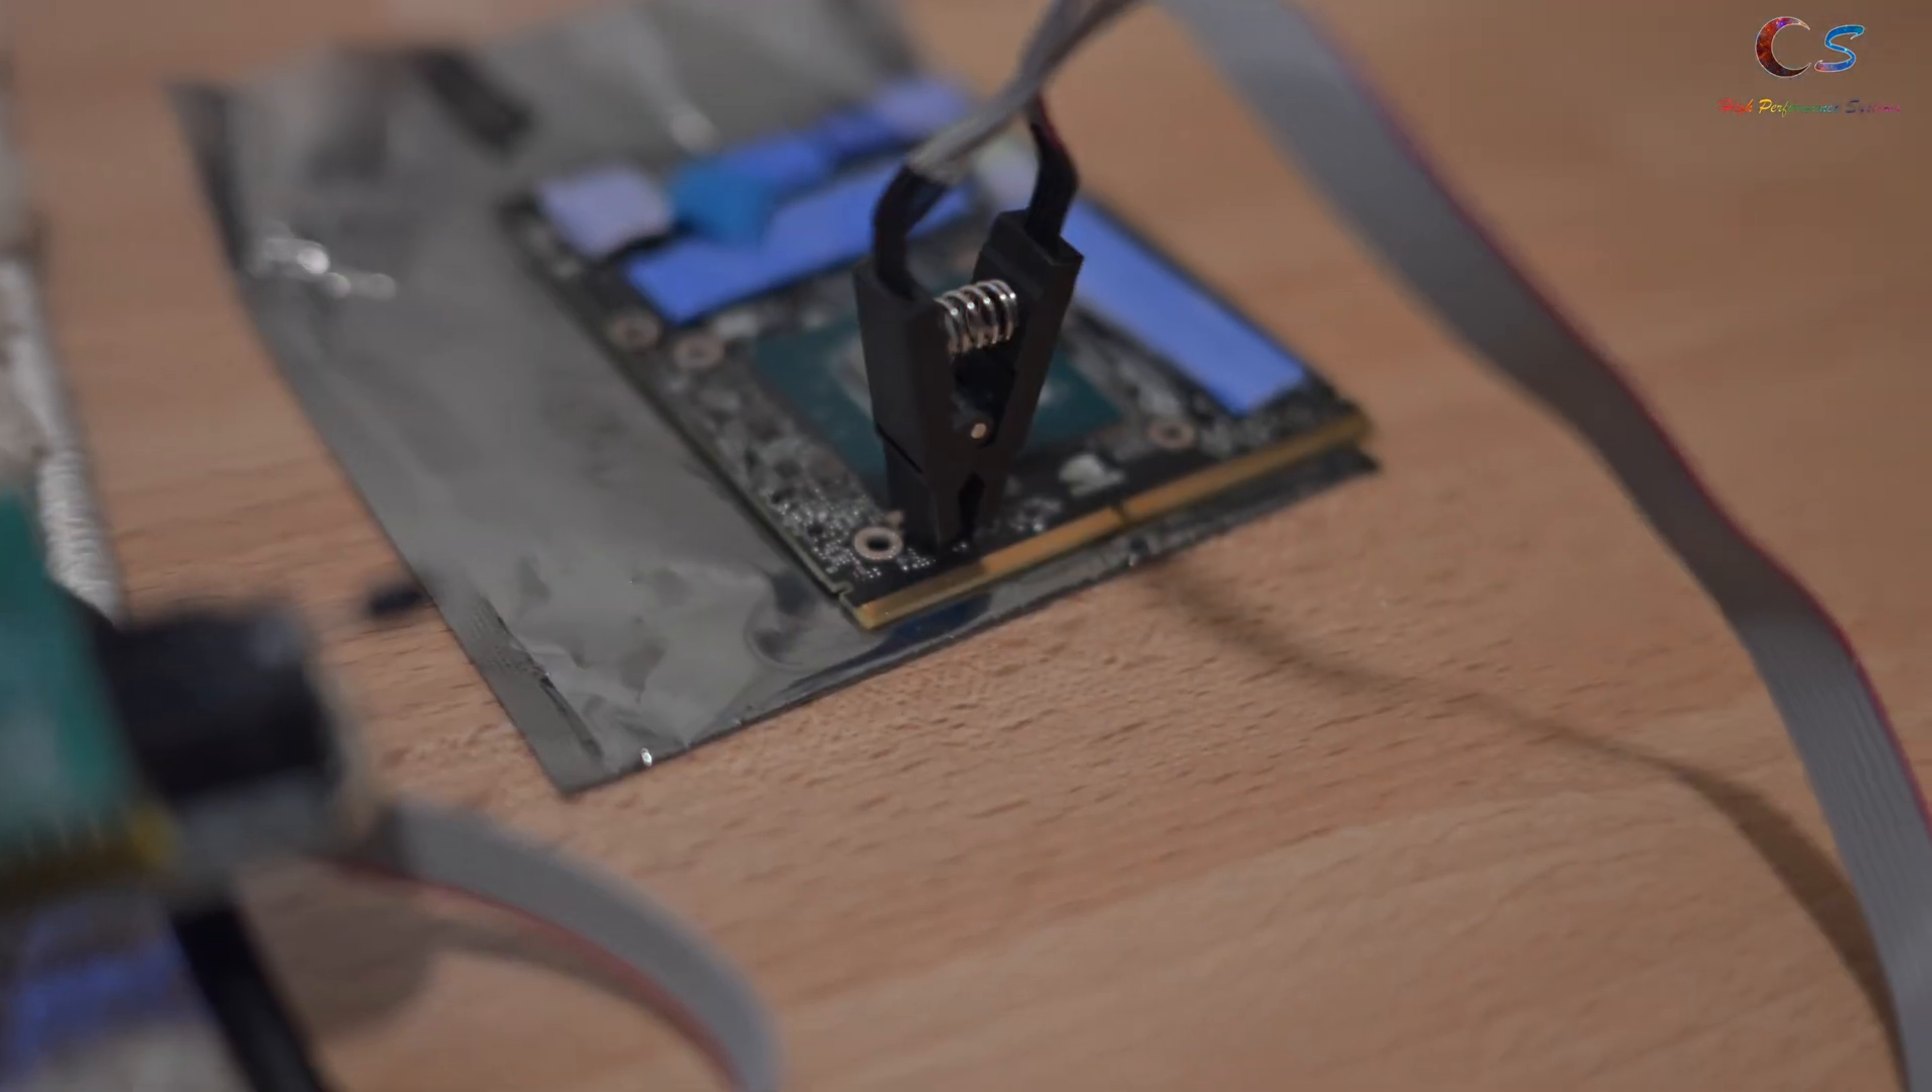As you can see, the clip is in.